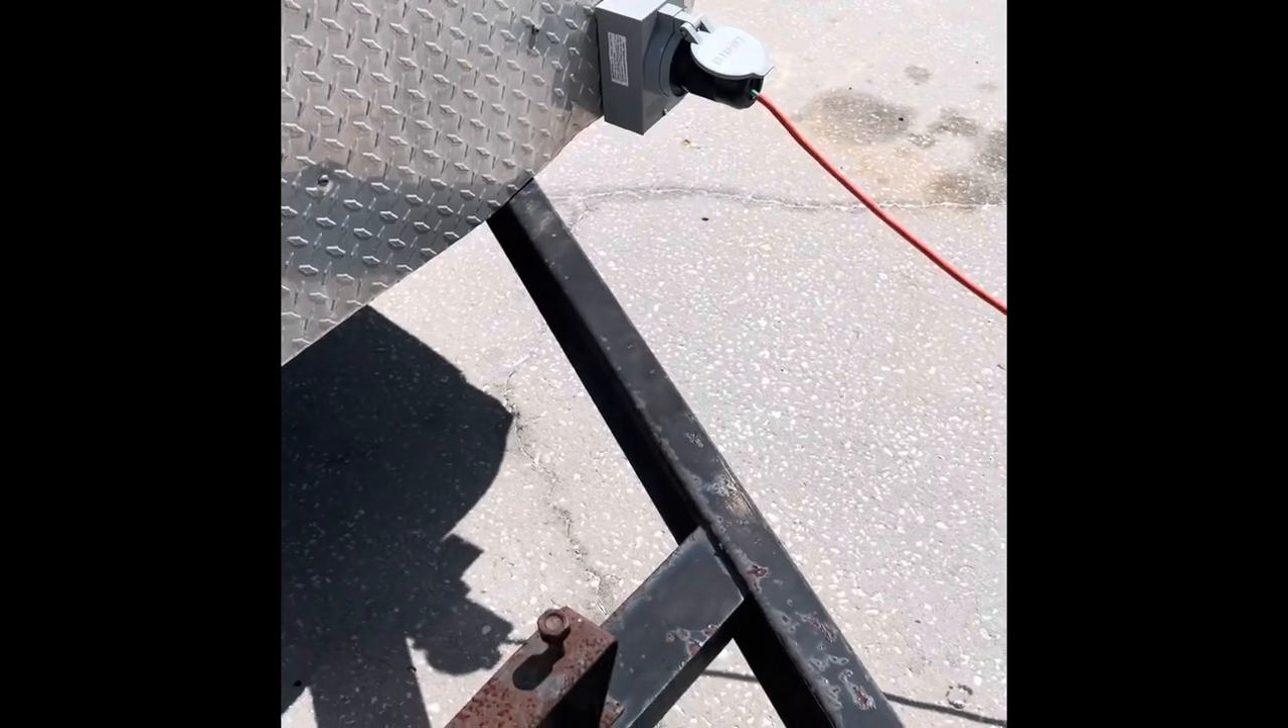We got the generator plug that we just made plugged into the power outlet.